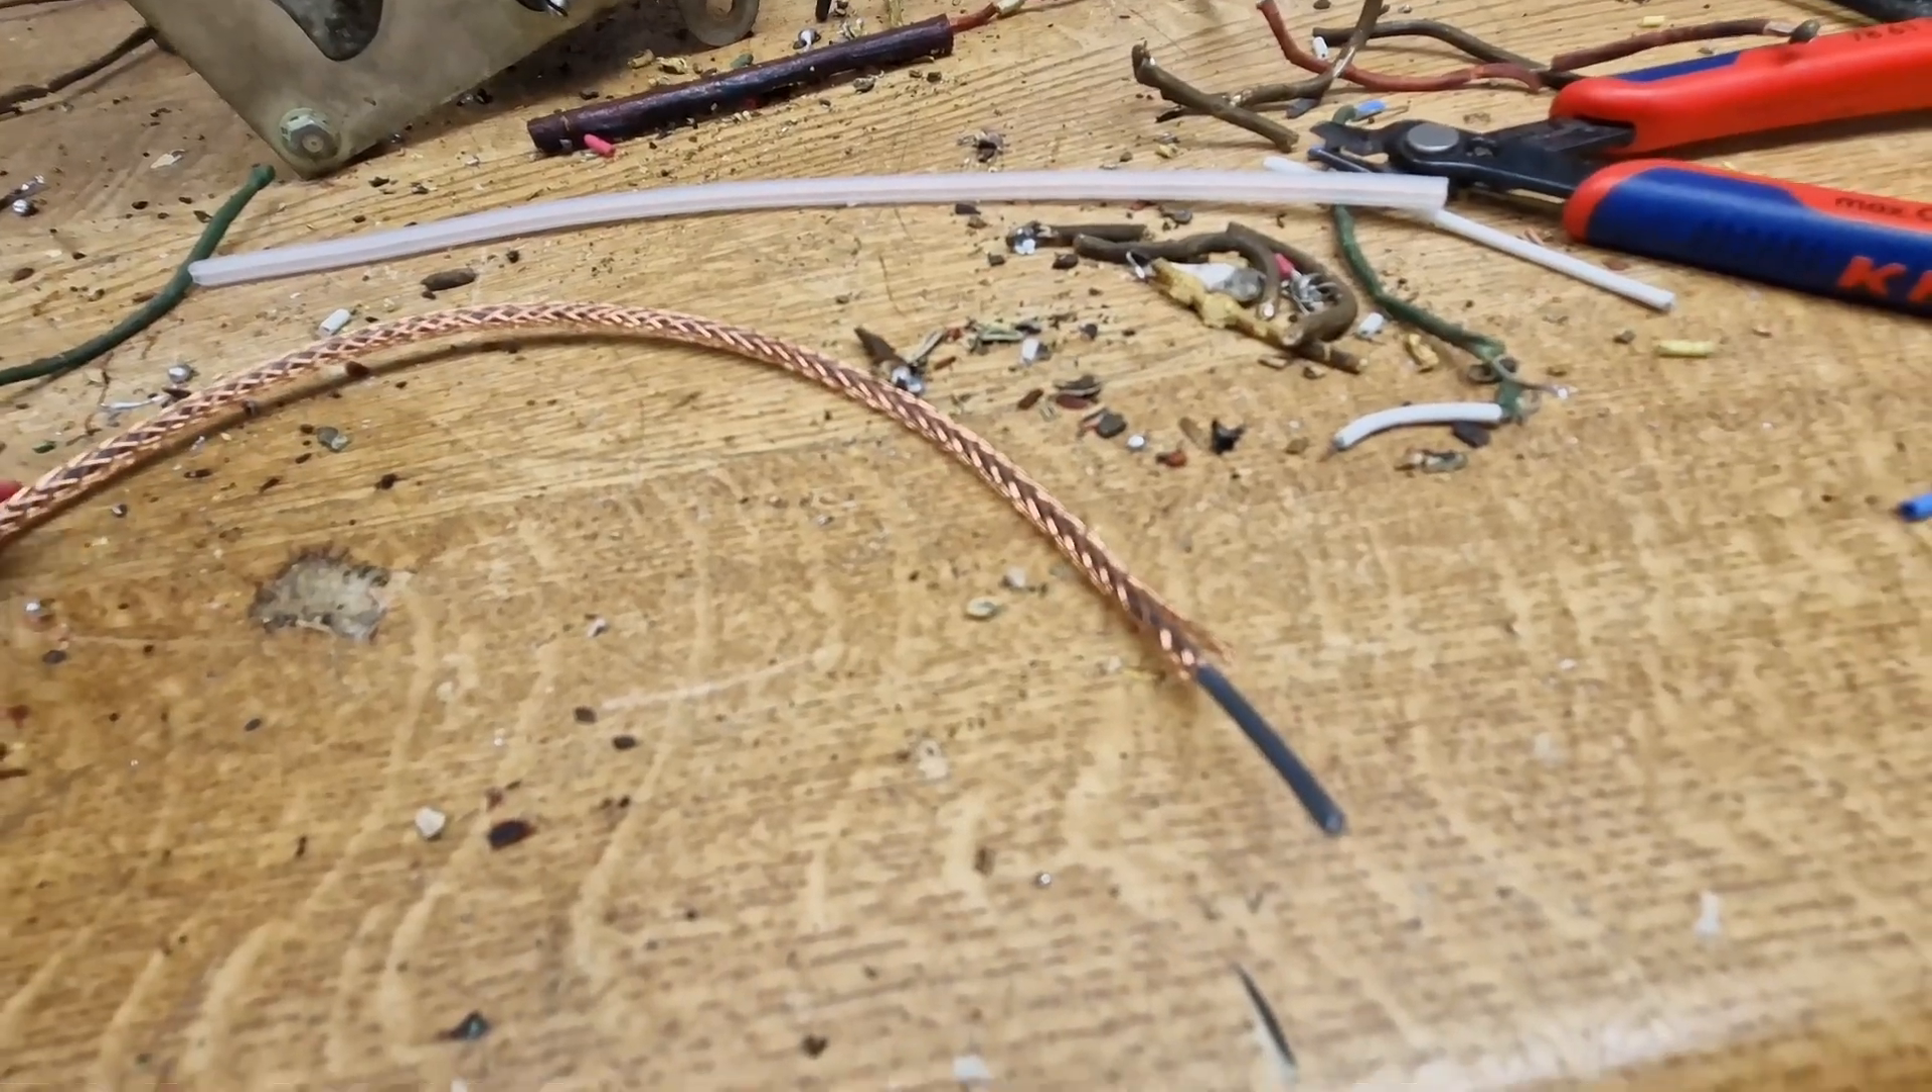So just quickly, nice and simply, you can see now that the rubber wire, the silicone wire, is now up inside the braiding, which was on the coax.